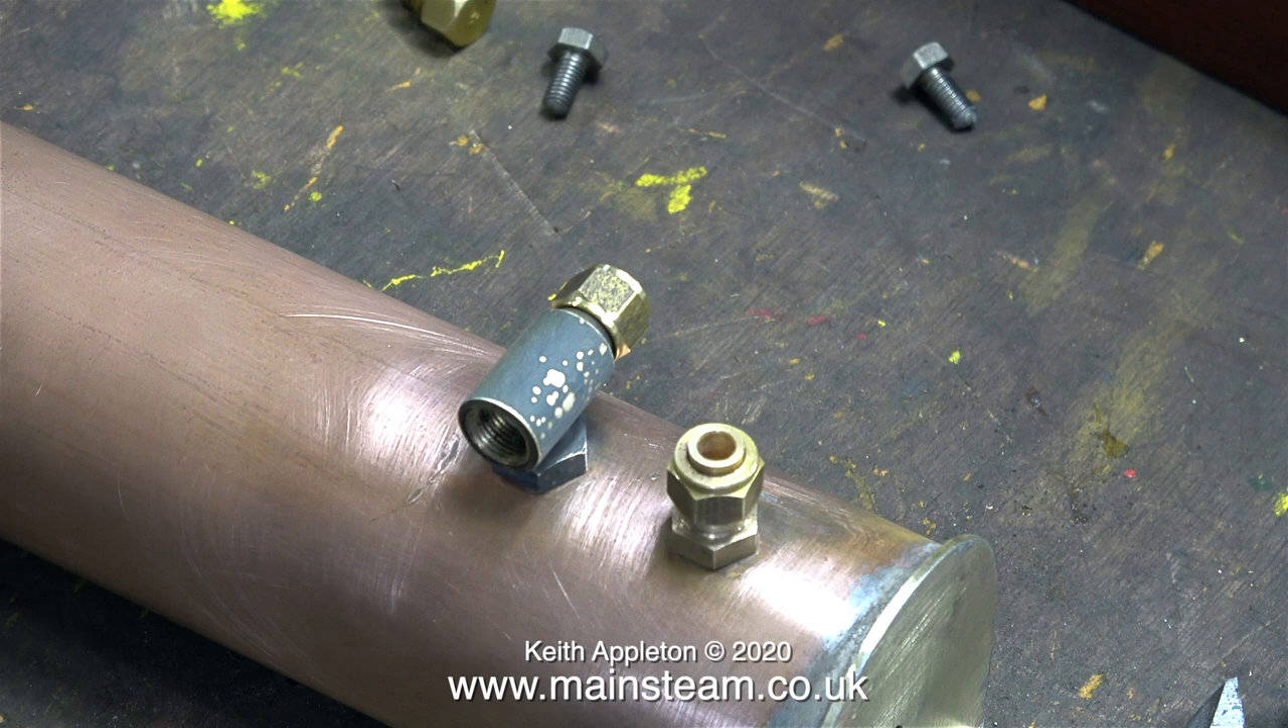I've also fitted a union nut to the threads and similarly I left the union nut in place on the other fitting.